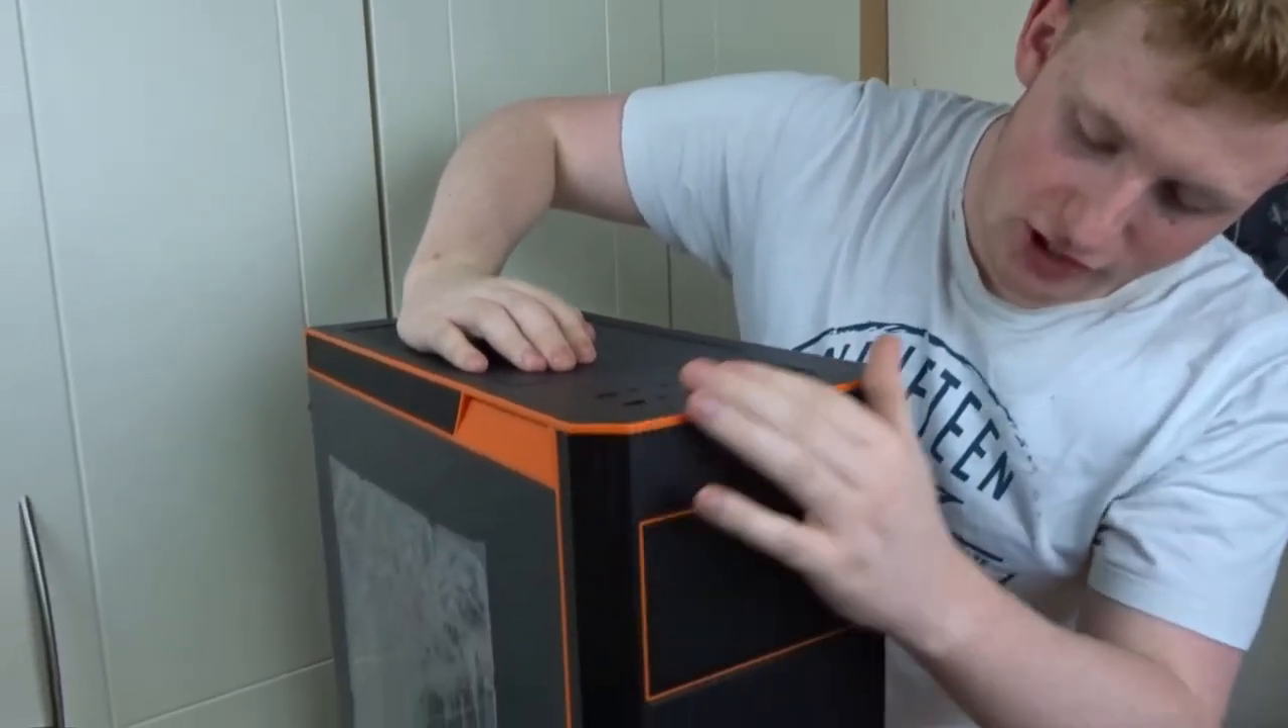I can see the plastic is still on our side panel window.